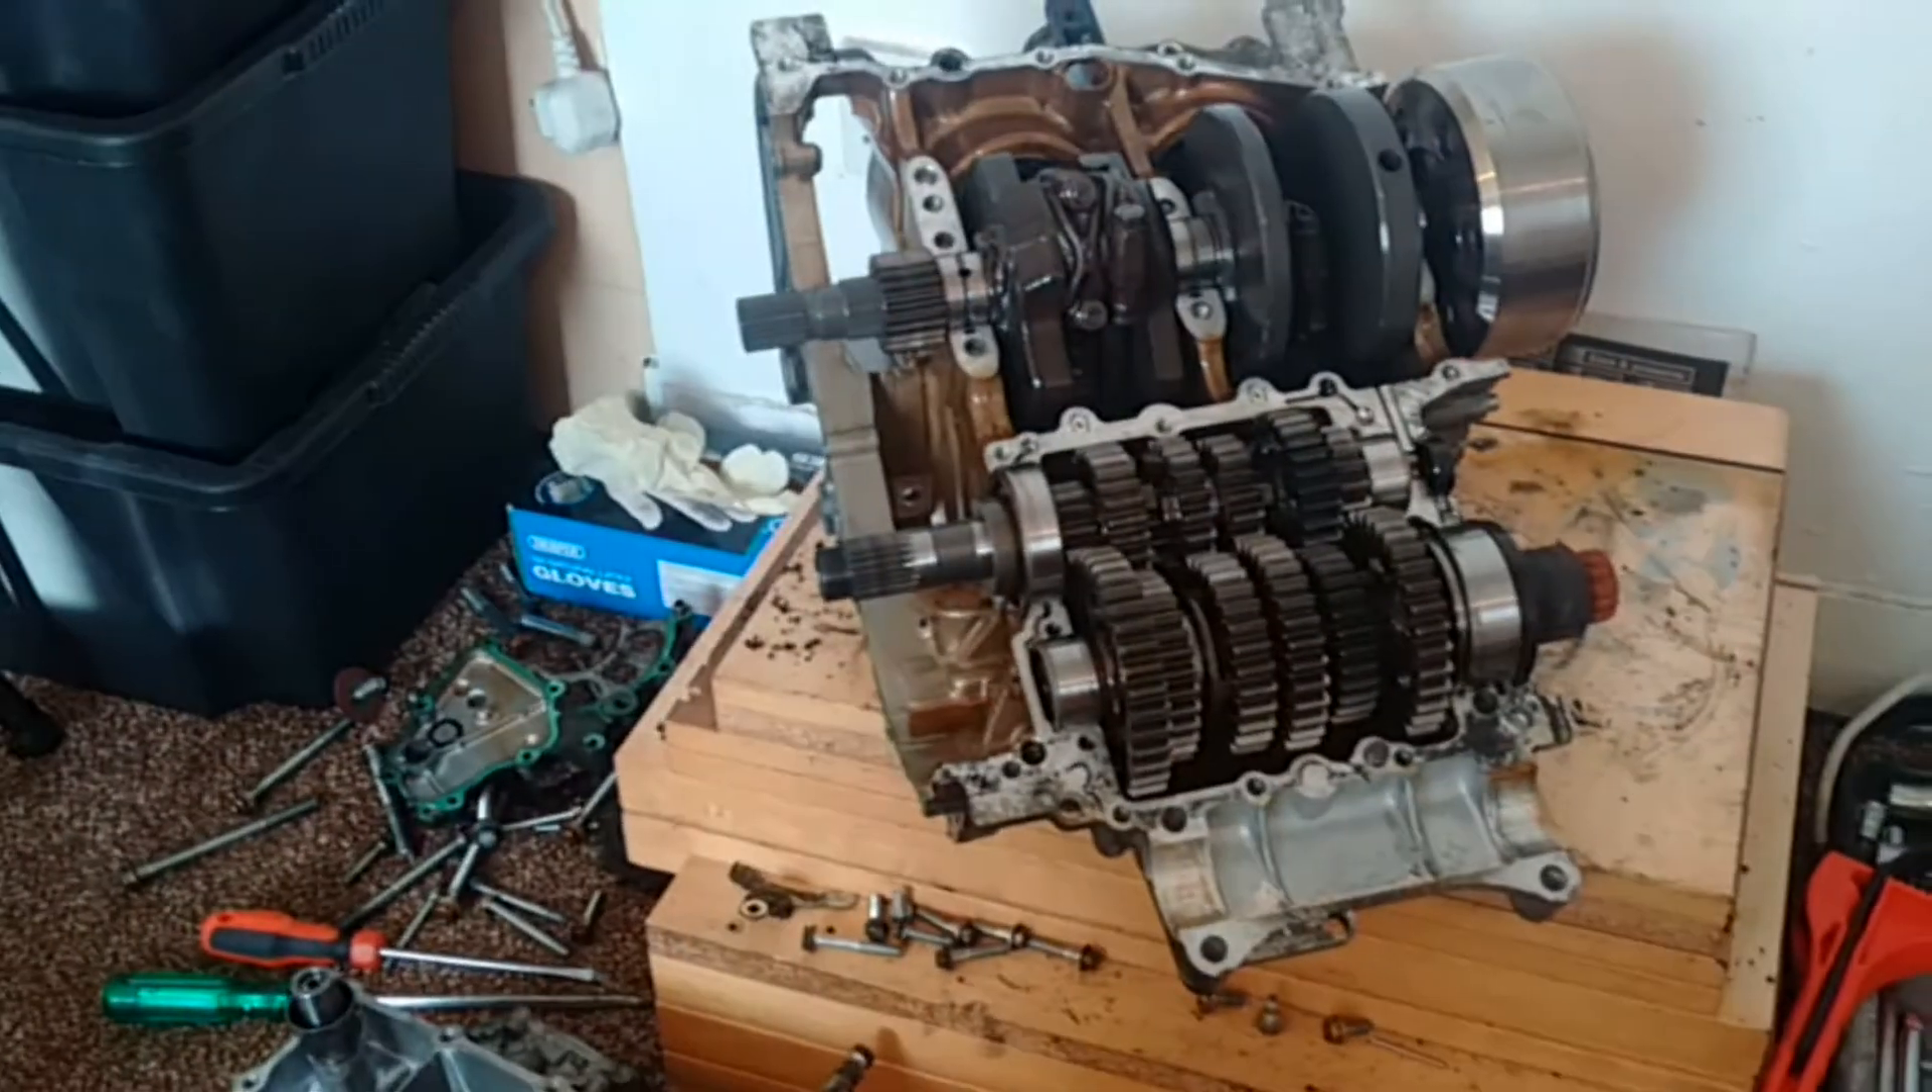And there we've got the top part of the crankcases complete with all the various components.